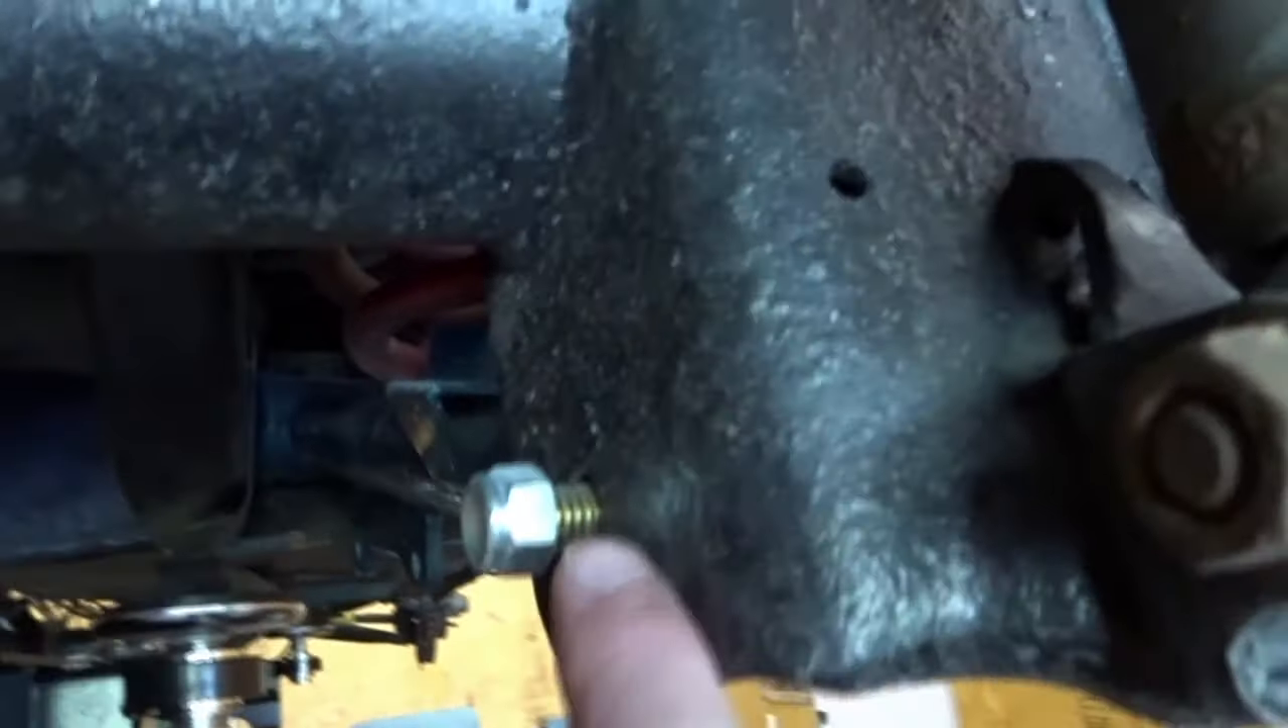He don't even have the nuts all the way on over here.